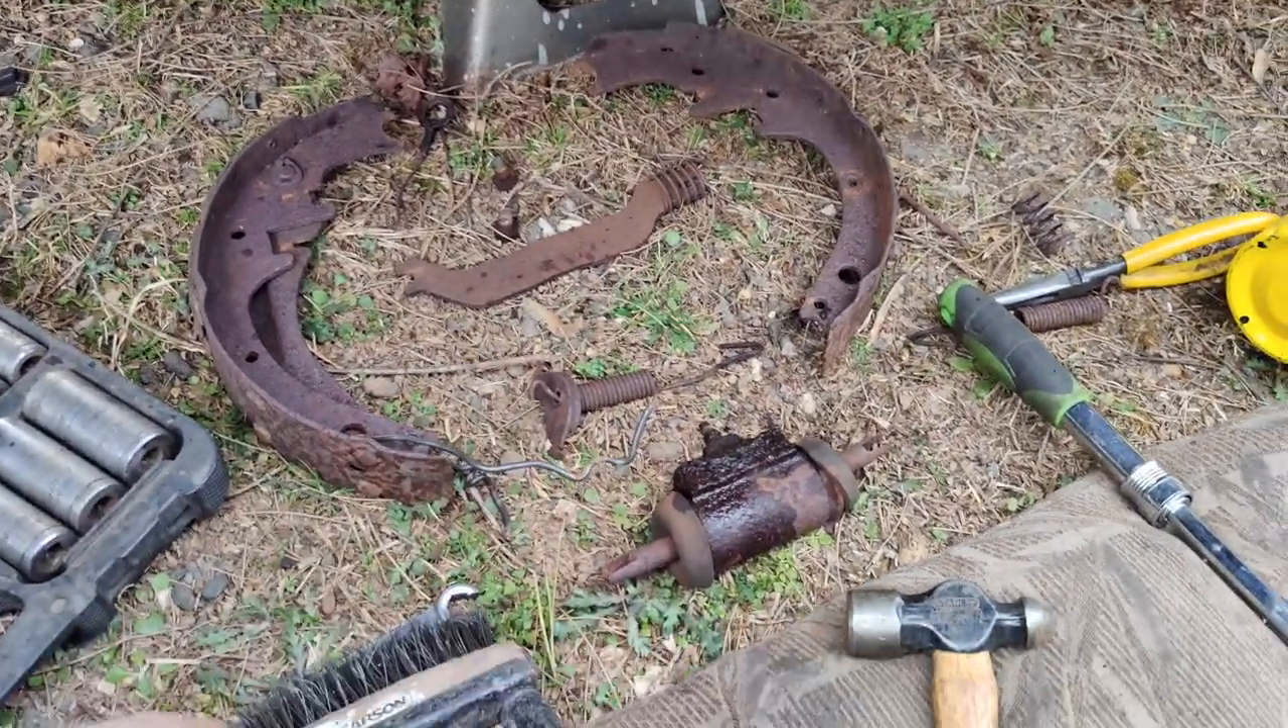We have our brakes out. We have all the hardware that's left over.